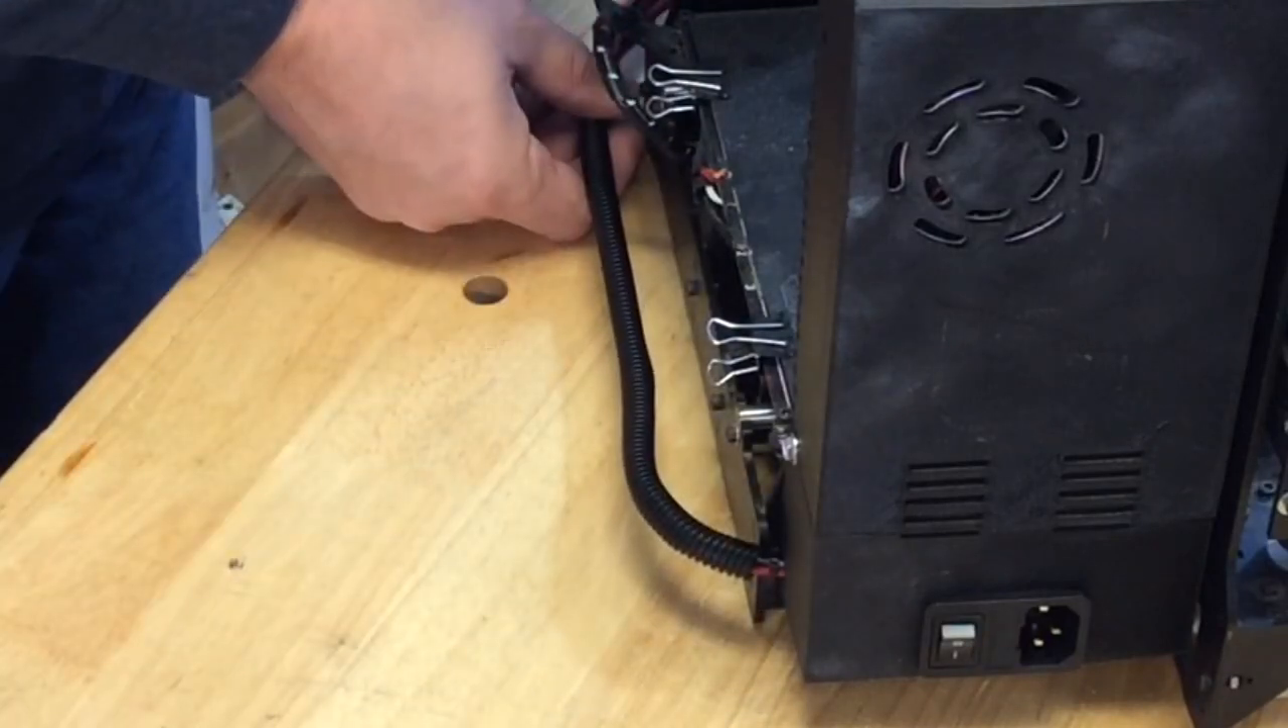So the only thing left to do is connect the wire over from the power supply to the ramp's shield, and then I added this plastic sheathing over that wire to give it a little more protection.